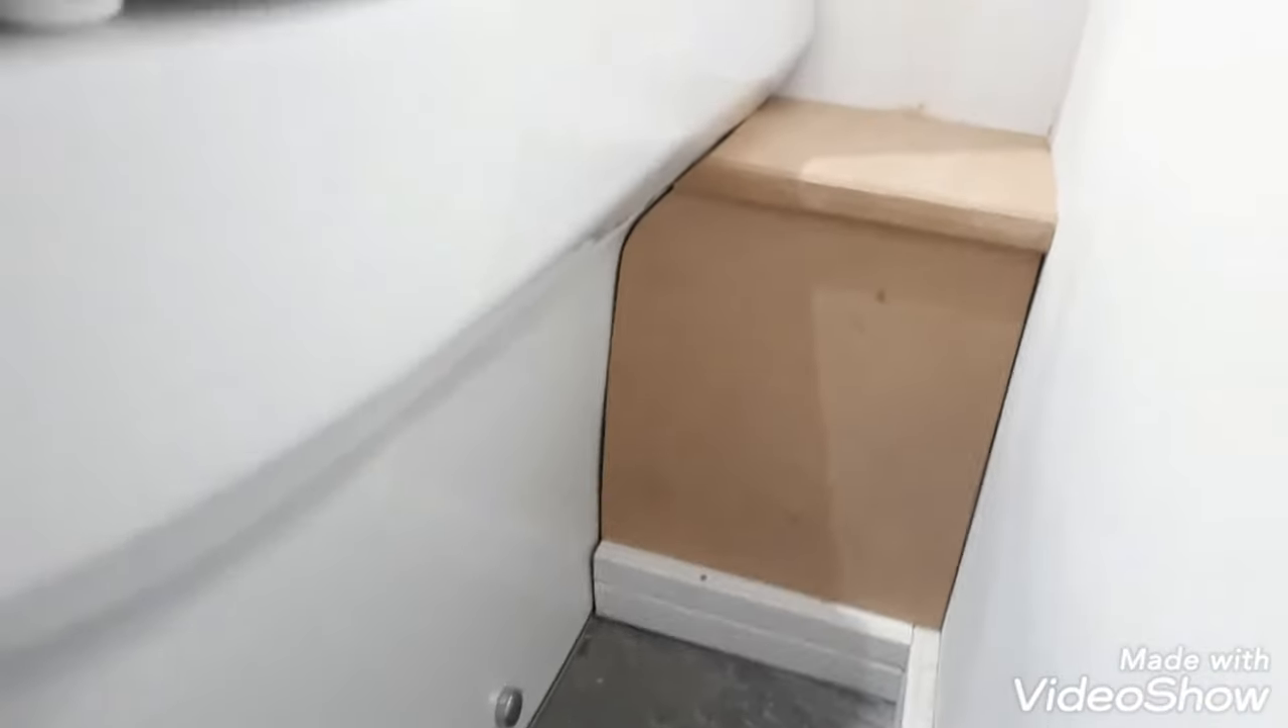There you go, the panel is fitted.